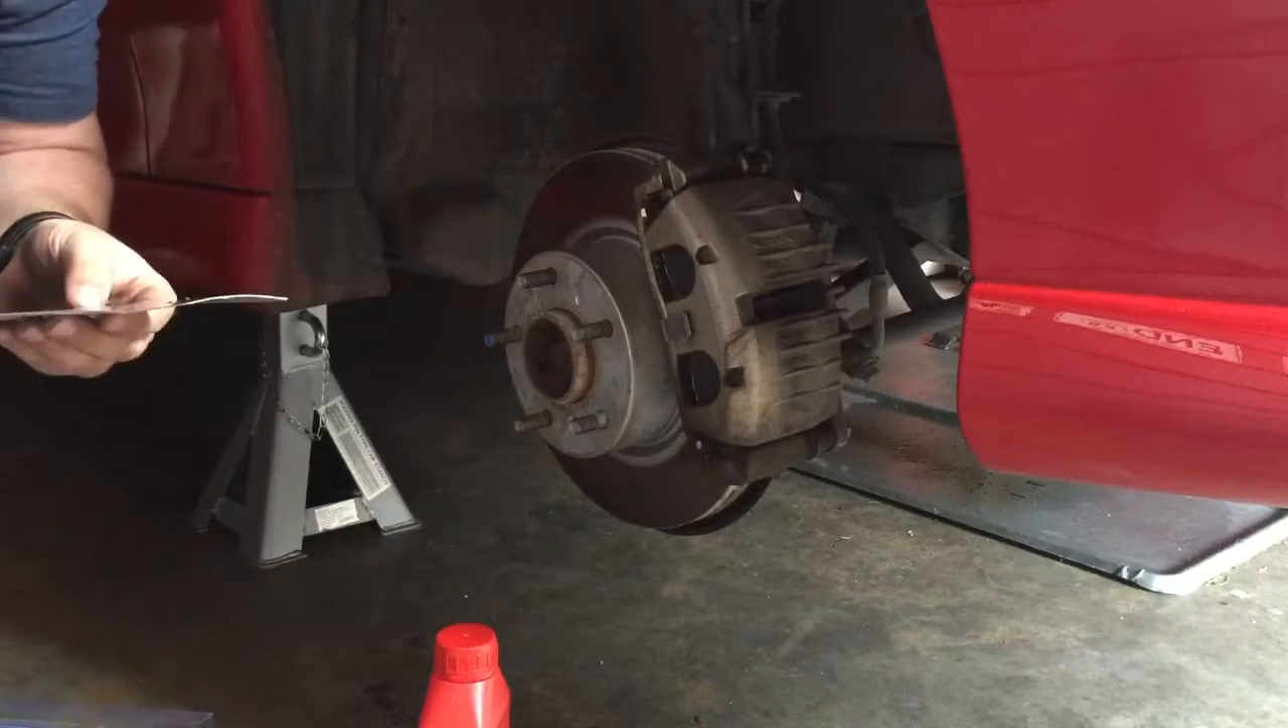Anyway, I've got the wheels off, got the car jacked up.